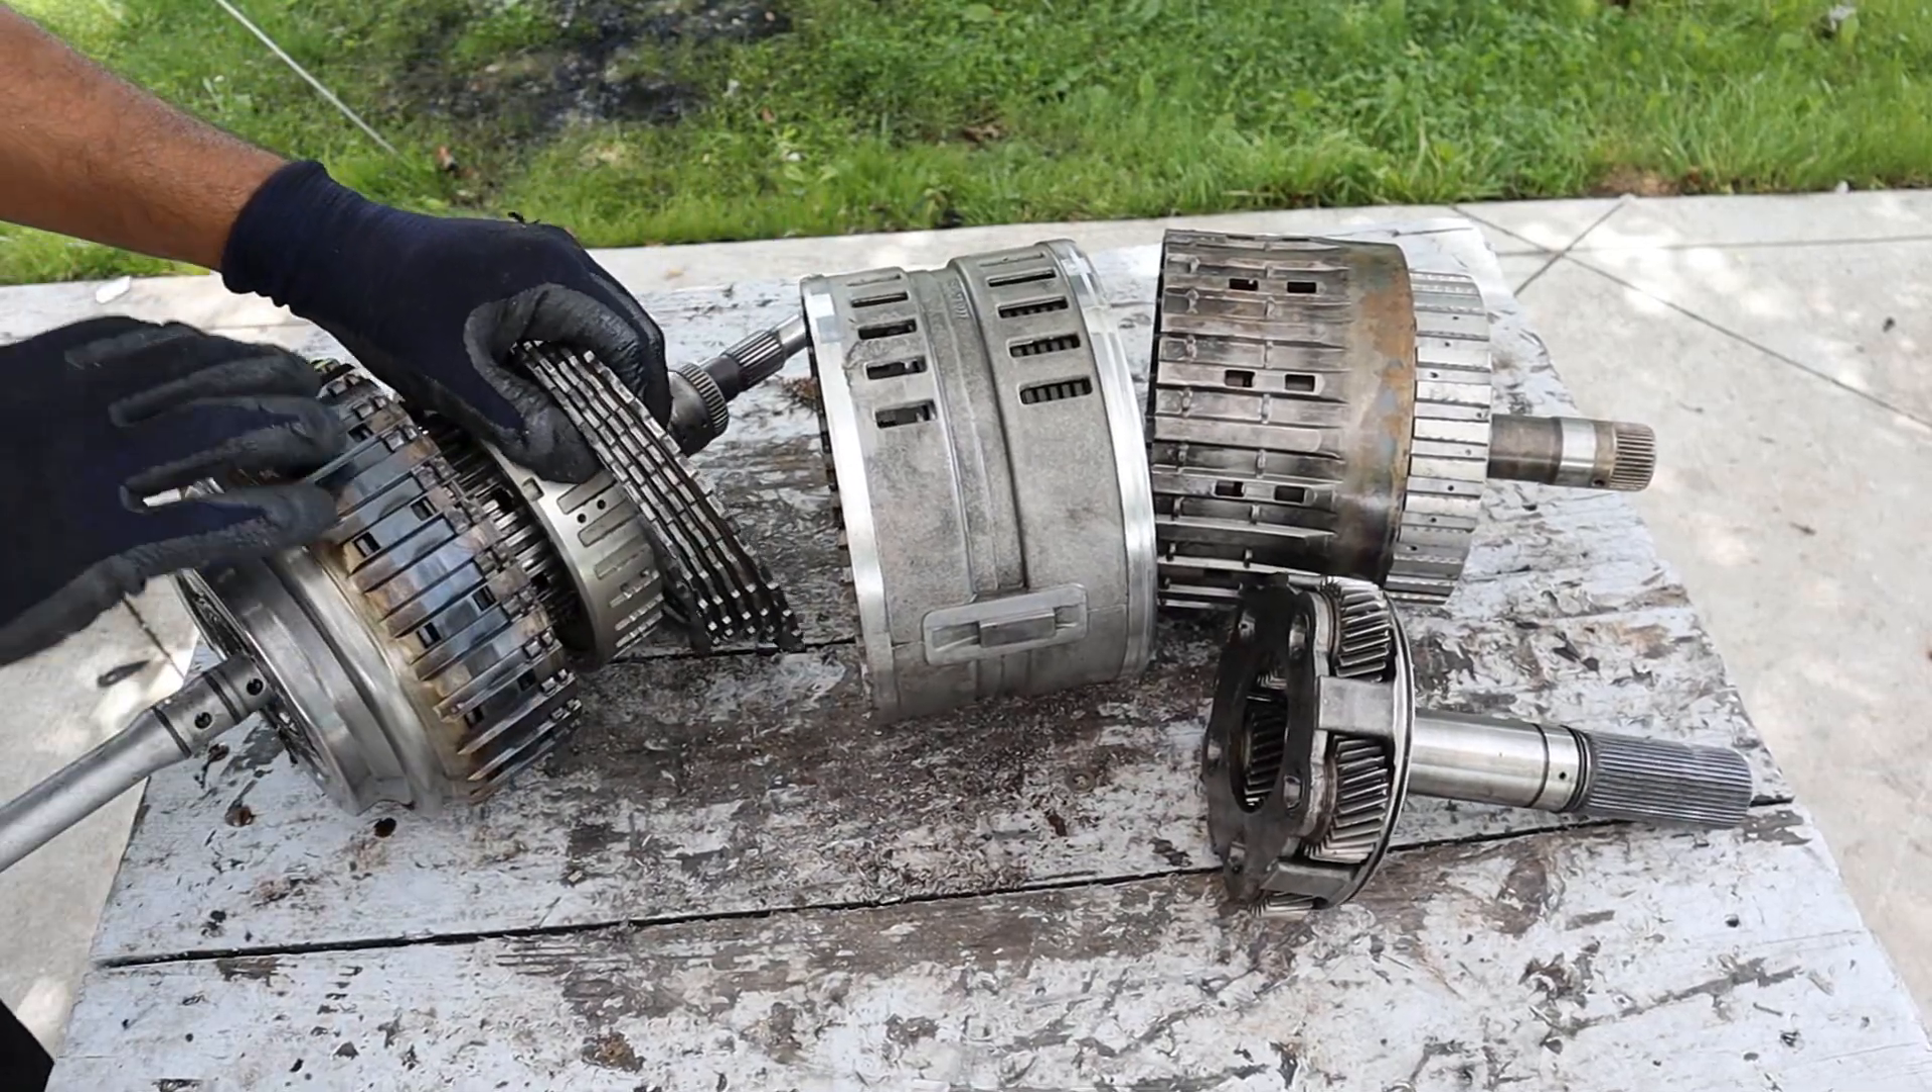Alright so here we've got most of the transmission all taken apart.